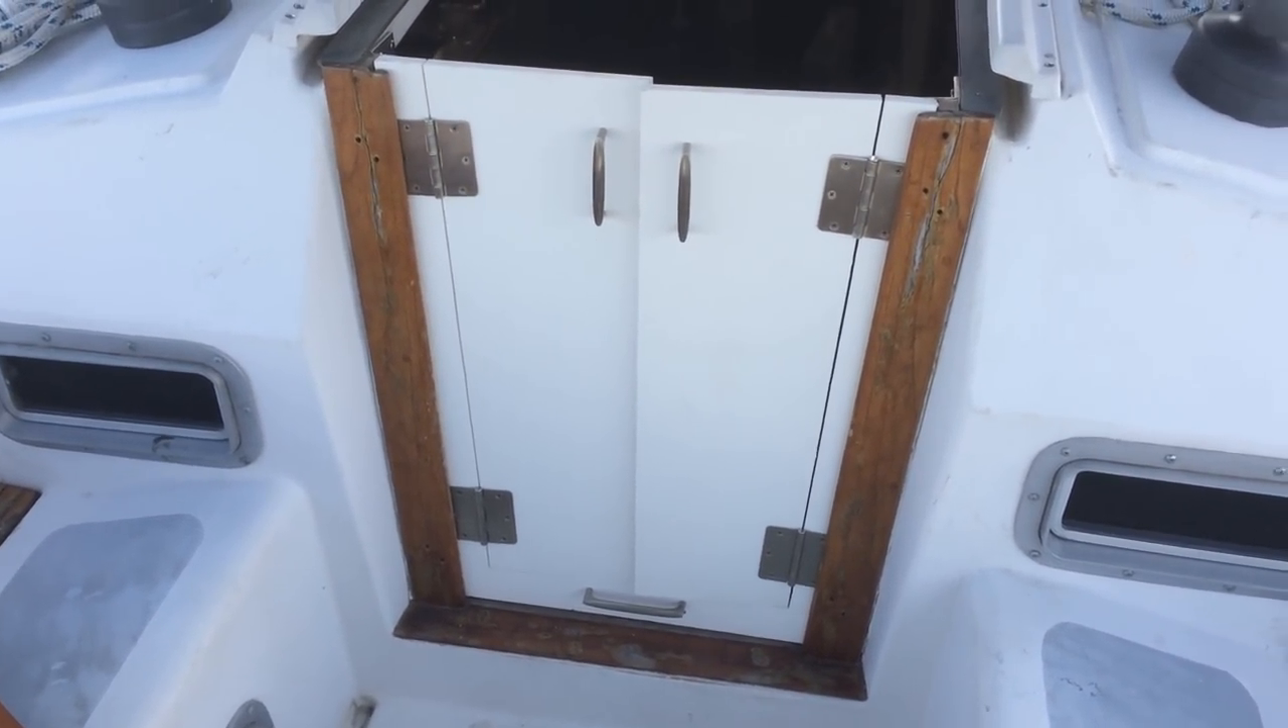Alright, I've got the door sanded up and put back in.